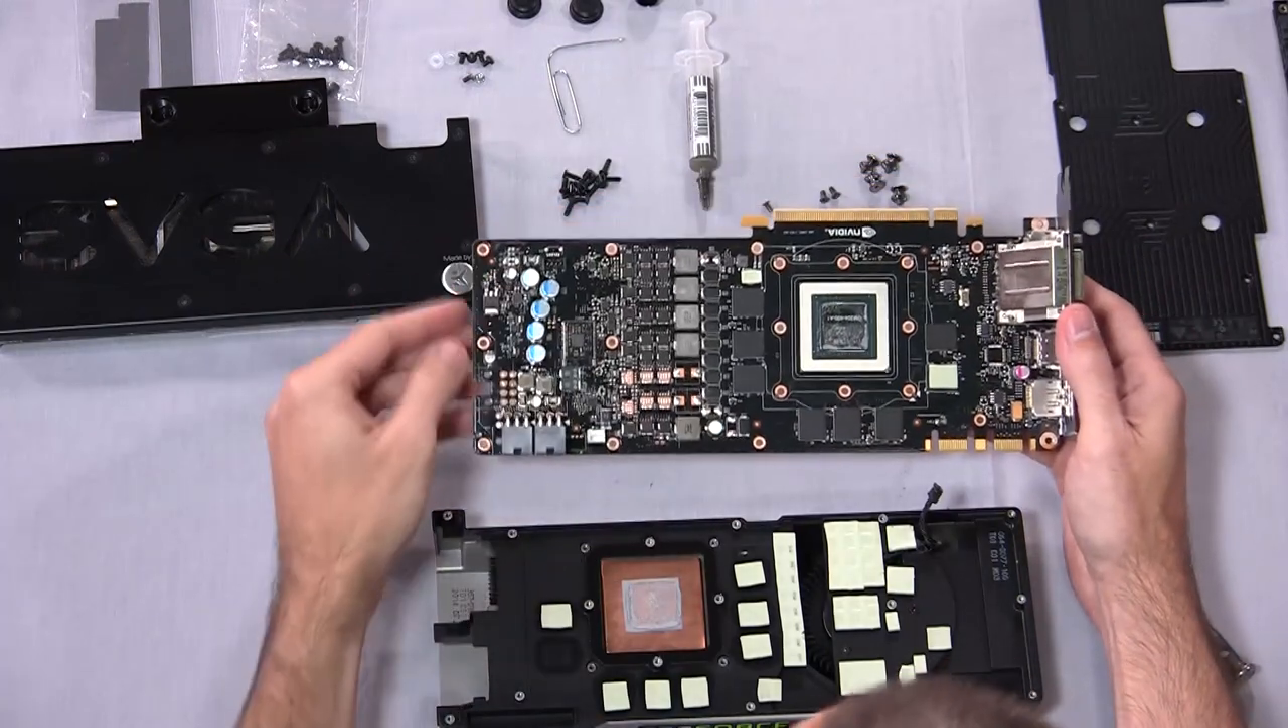So, we have a card free of the factory reference cooler.